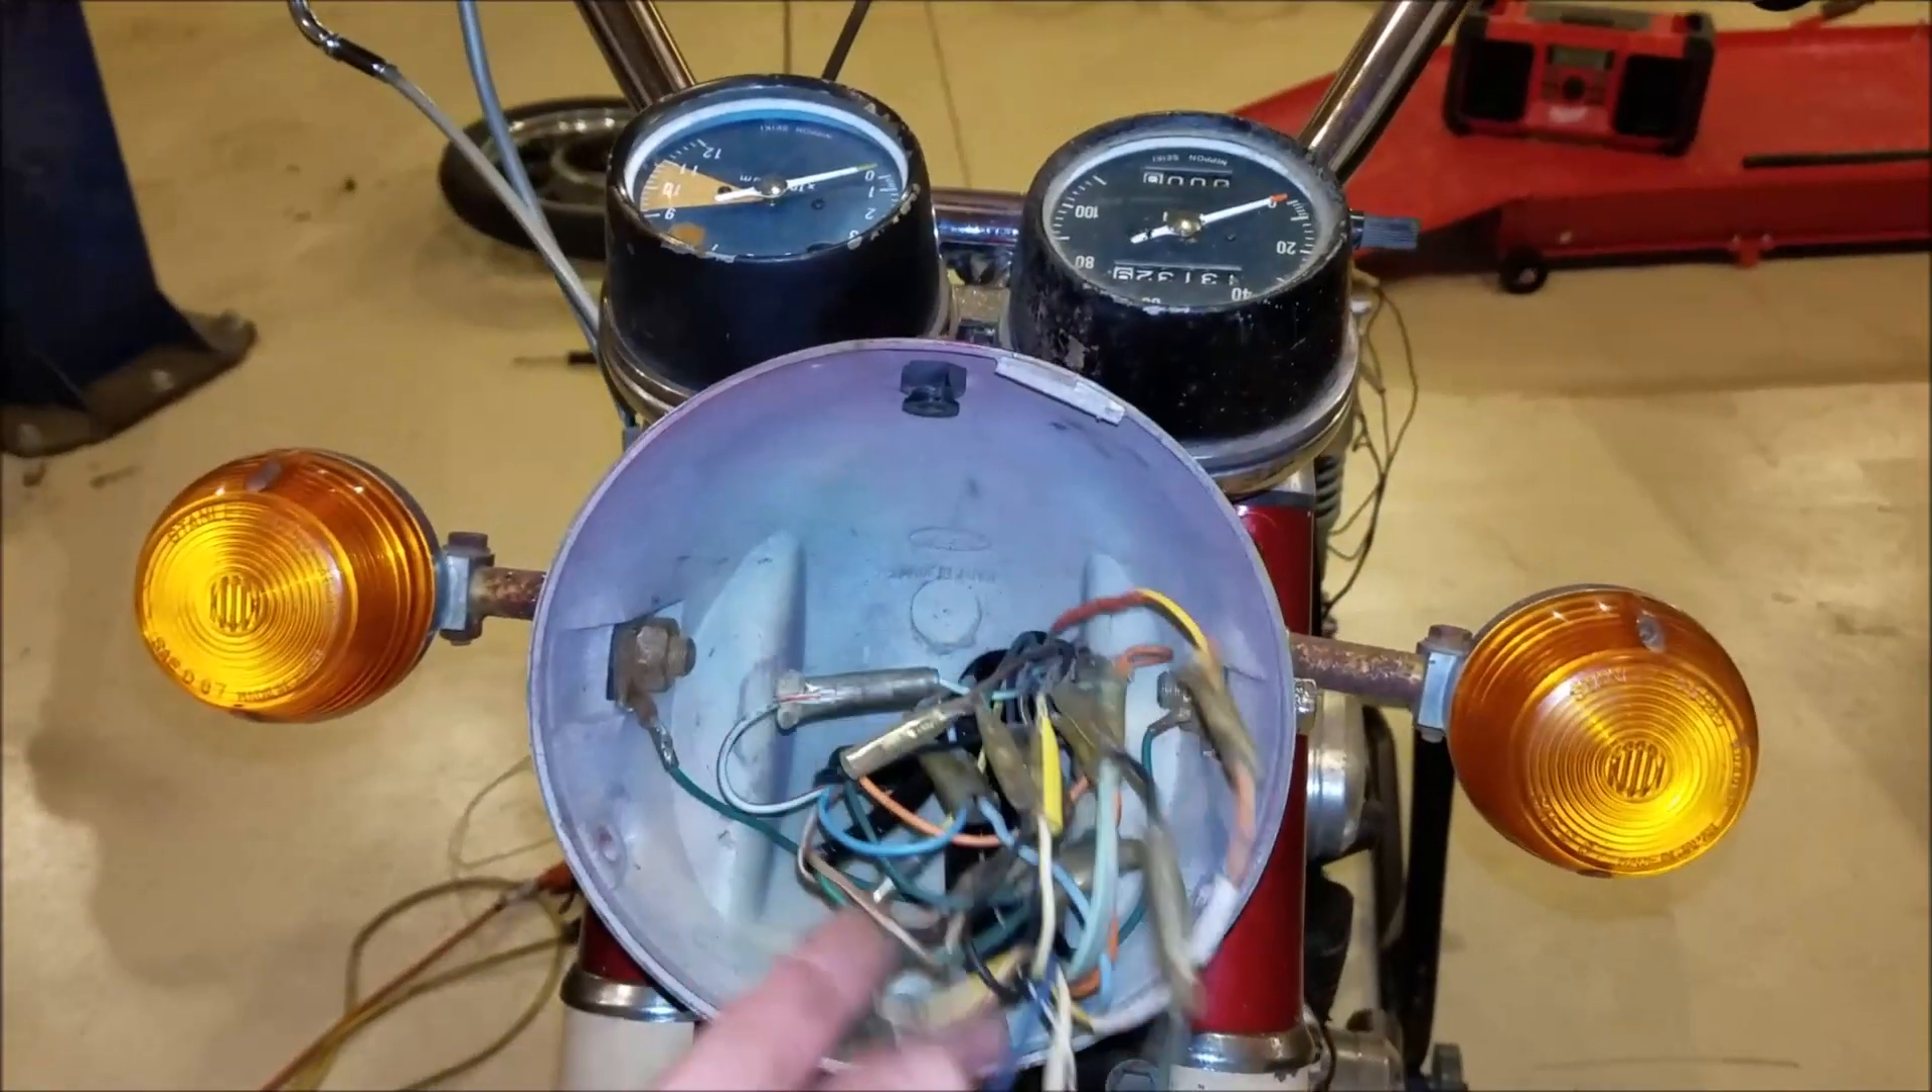So all this wiring now is done. I just got to put the headlight in.